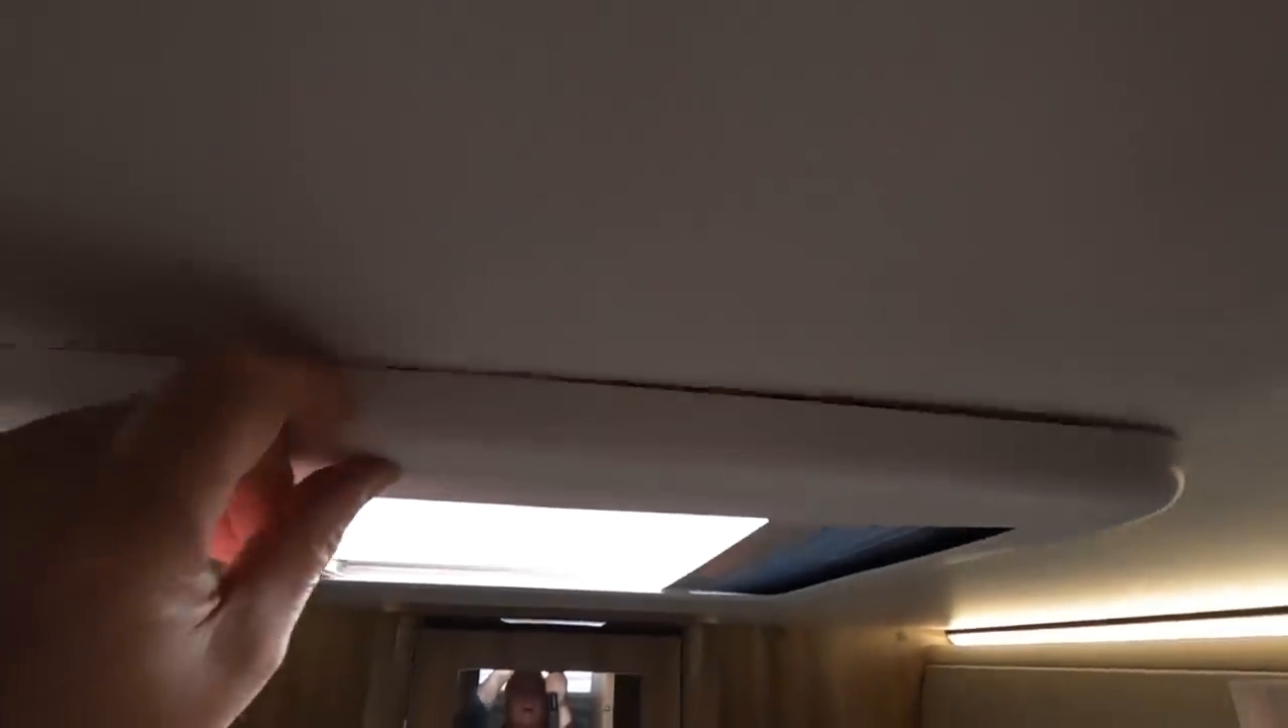And you can see there's a gap there this whole unit.